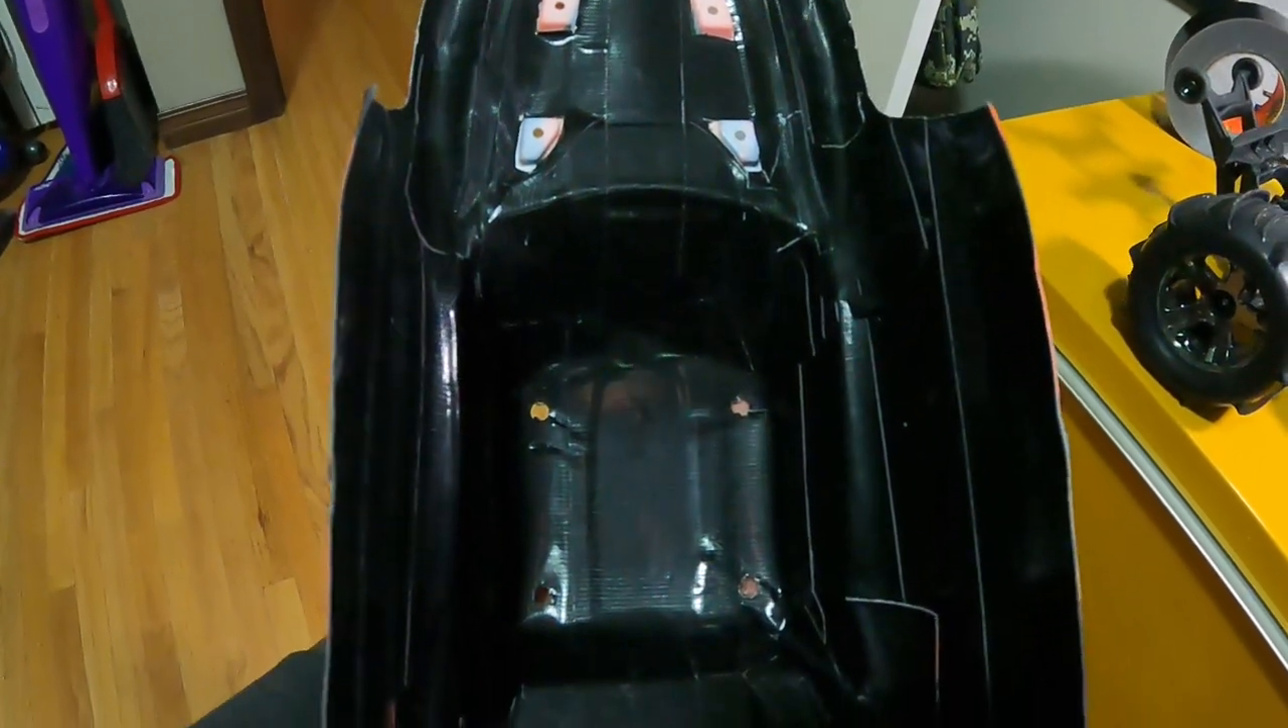All right so I I have finished gorilla taping this Haas body and I will say it was one of the harder ones that I've done.